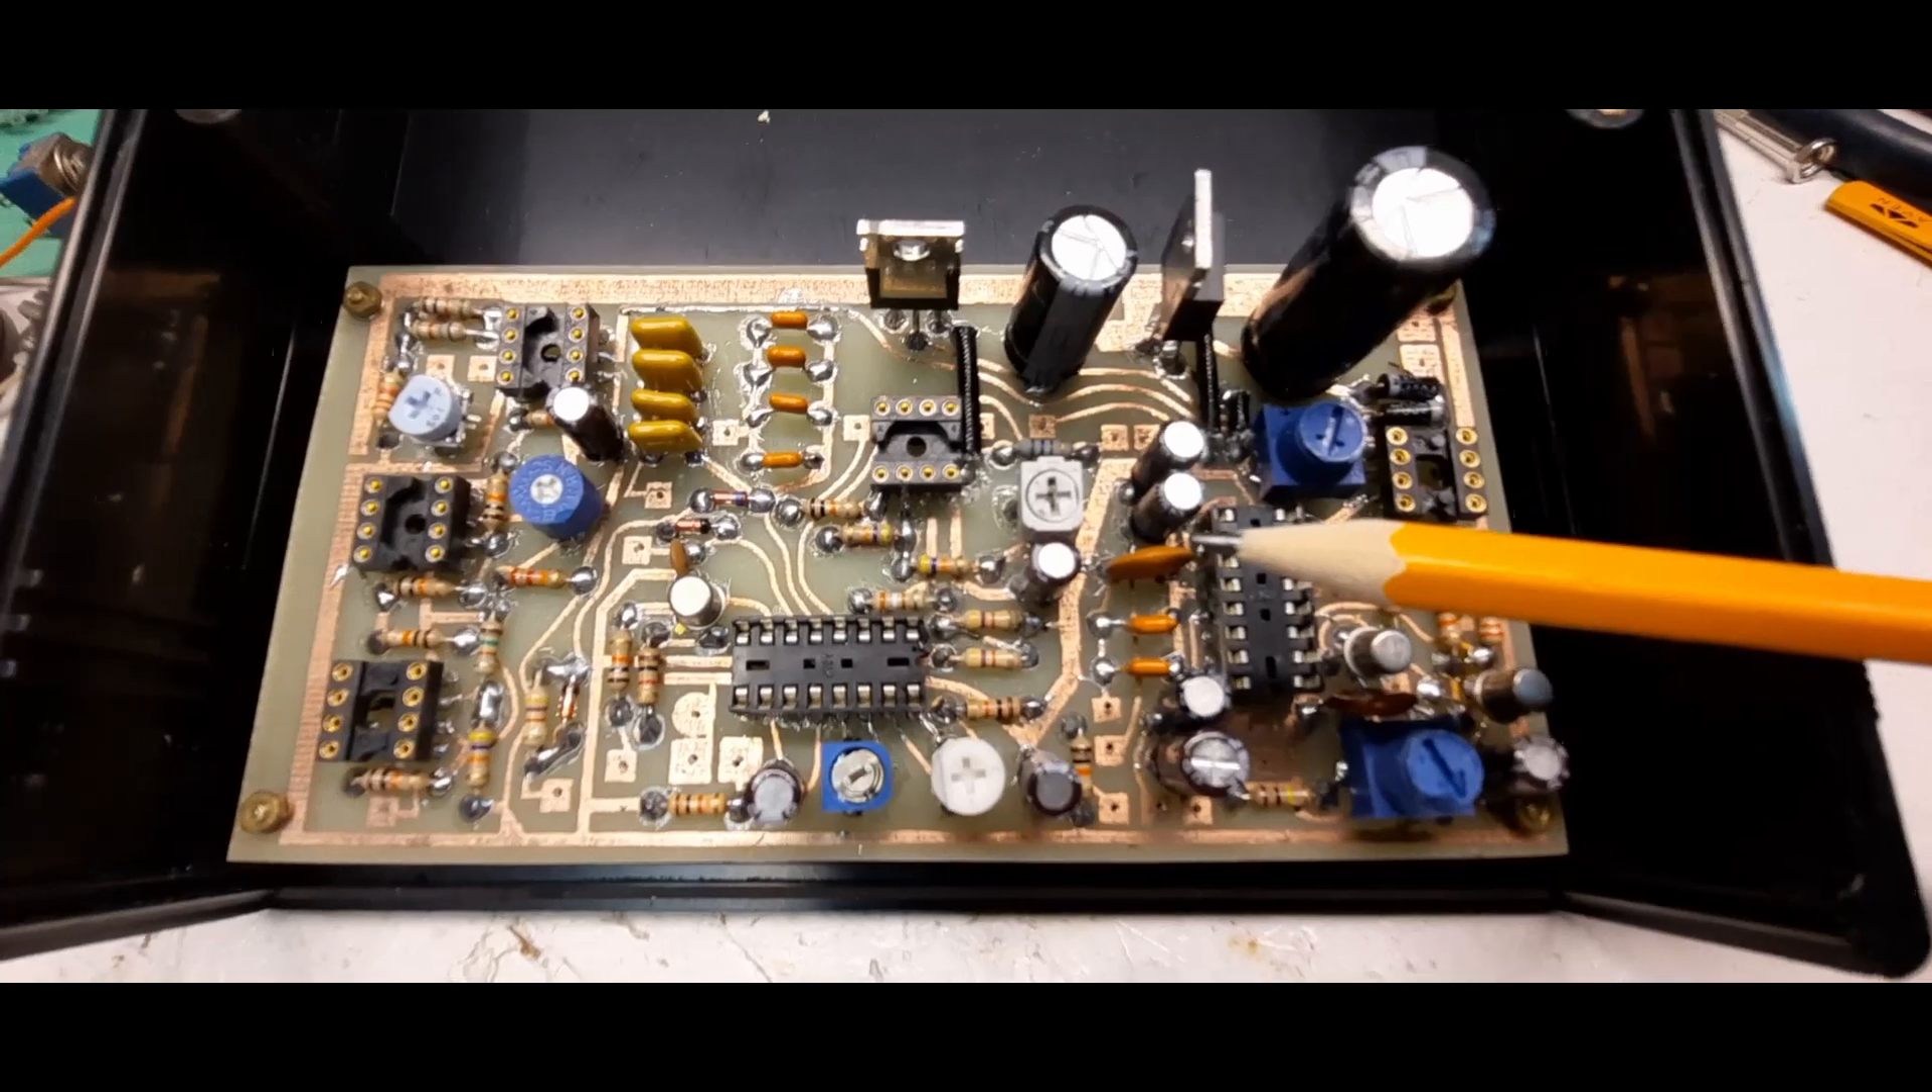Uh as you can see I haven't put the ICs in yet.